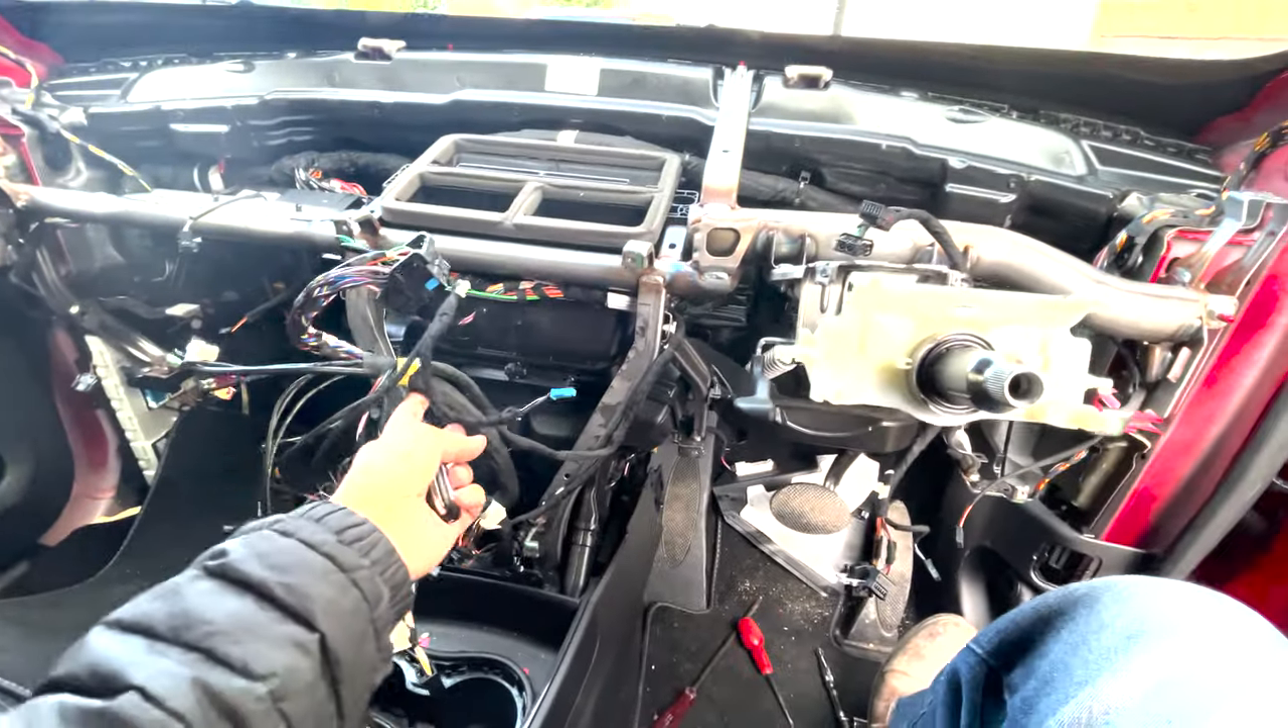This is what we're left with. Dashboard all removed and it doesn't look too complicated to be fair.